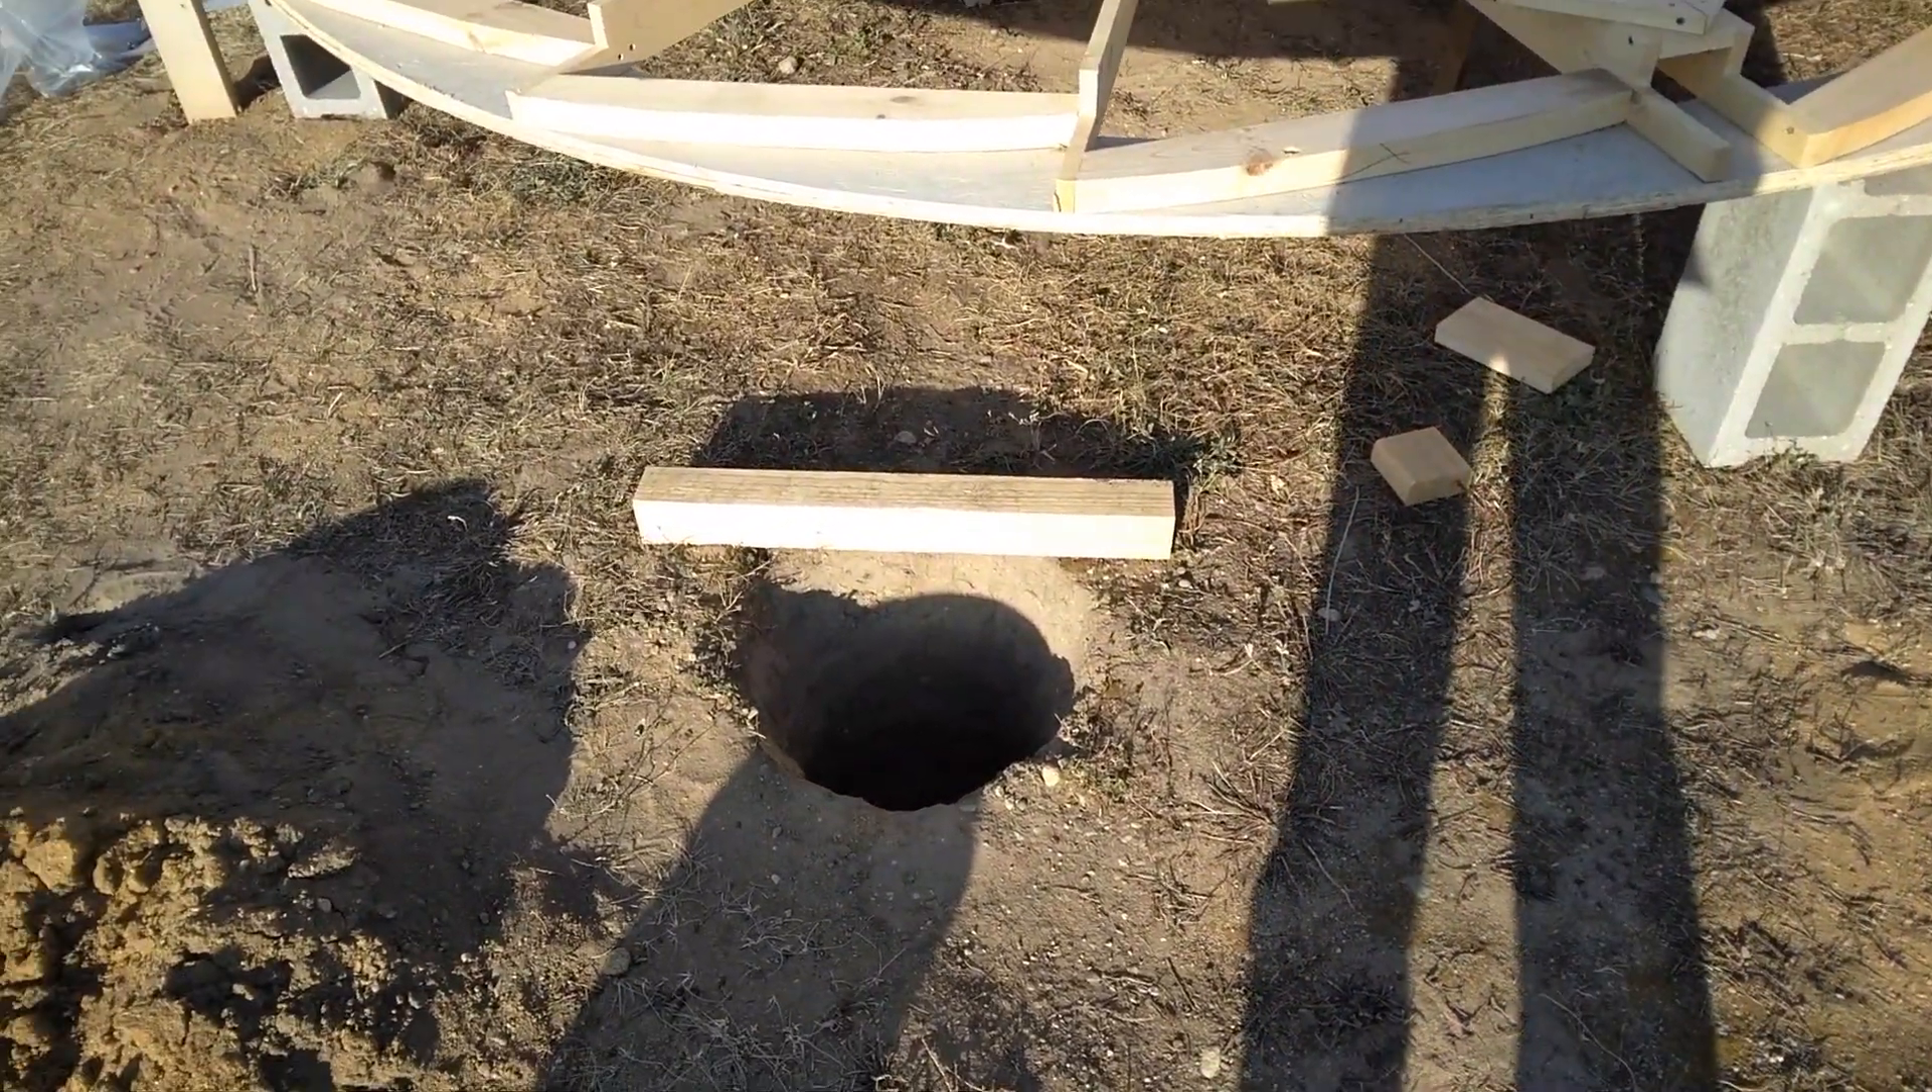I've got the holes dug. I've just got to hoist up the post and tie everything together yet.